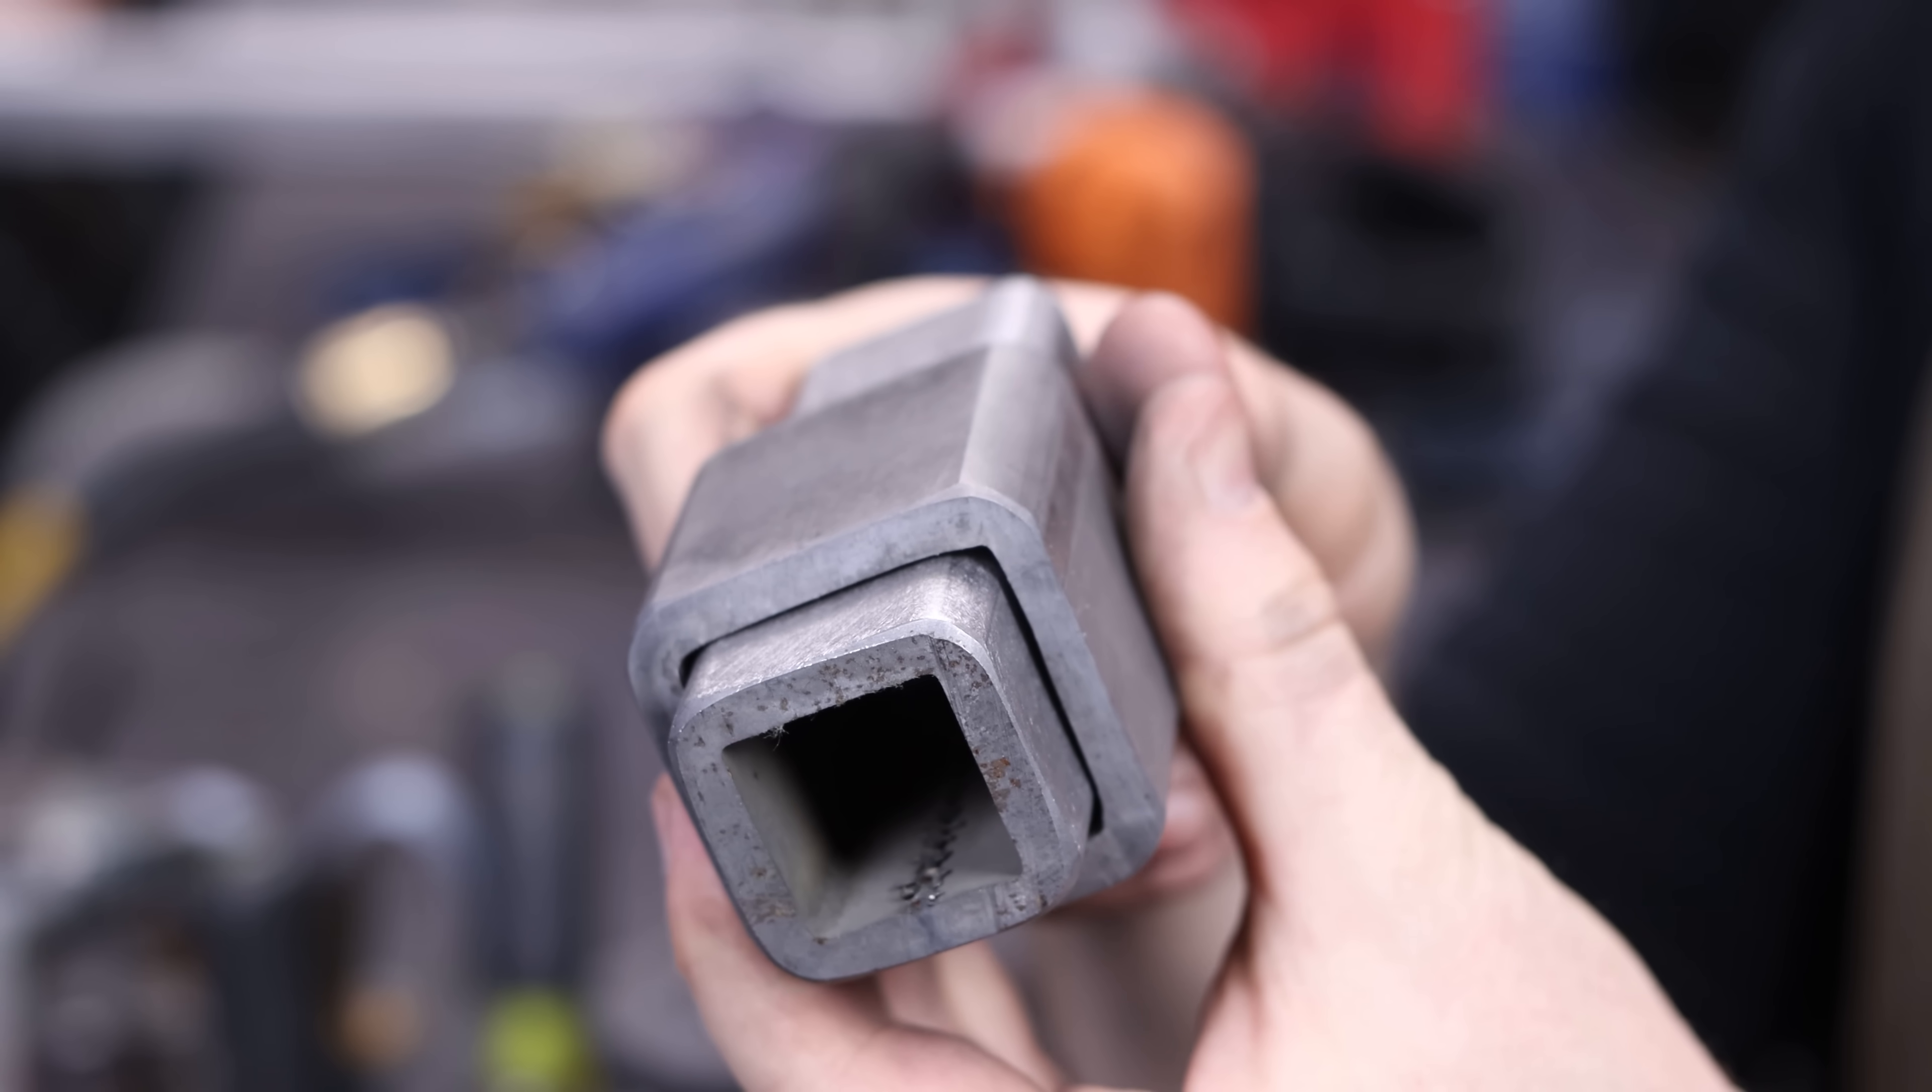2x2 tube steel and one and a half inch tube steel it slides into each other perfectly with the weld seam removed in the 2x2.